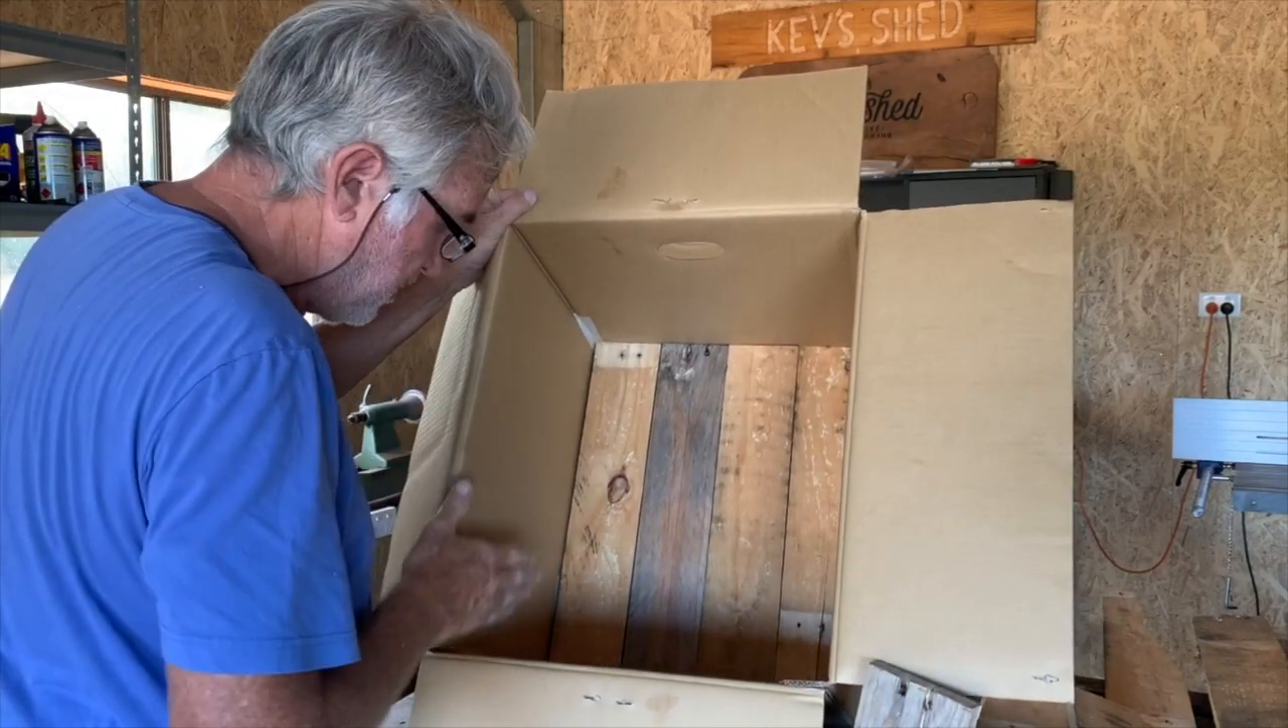I've cut four pieces and put them in the bottom here. And, by pure coincidence, they fit exactly.